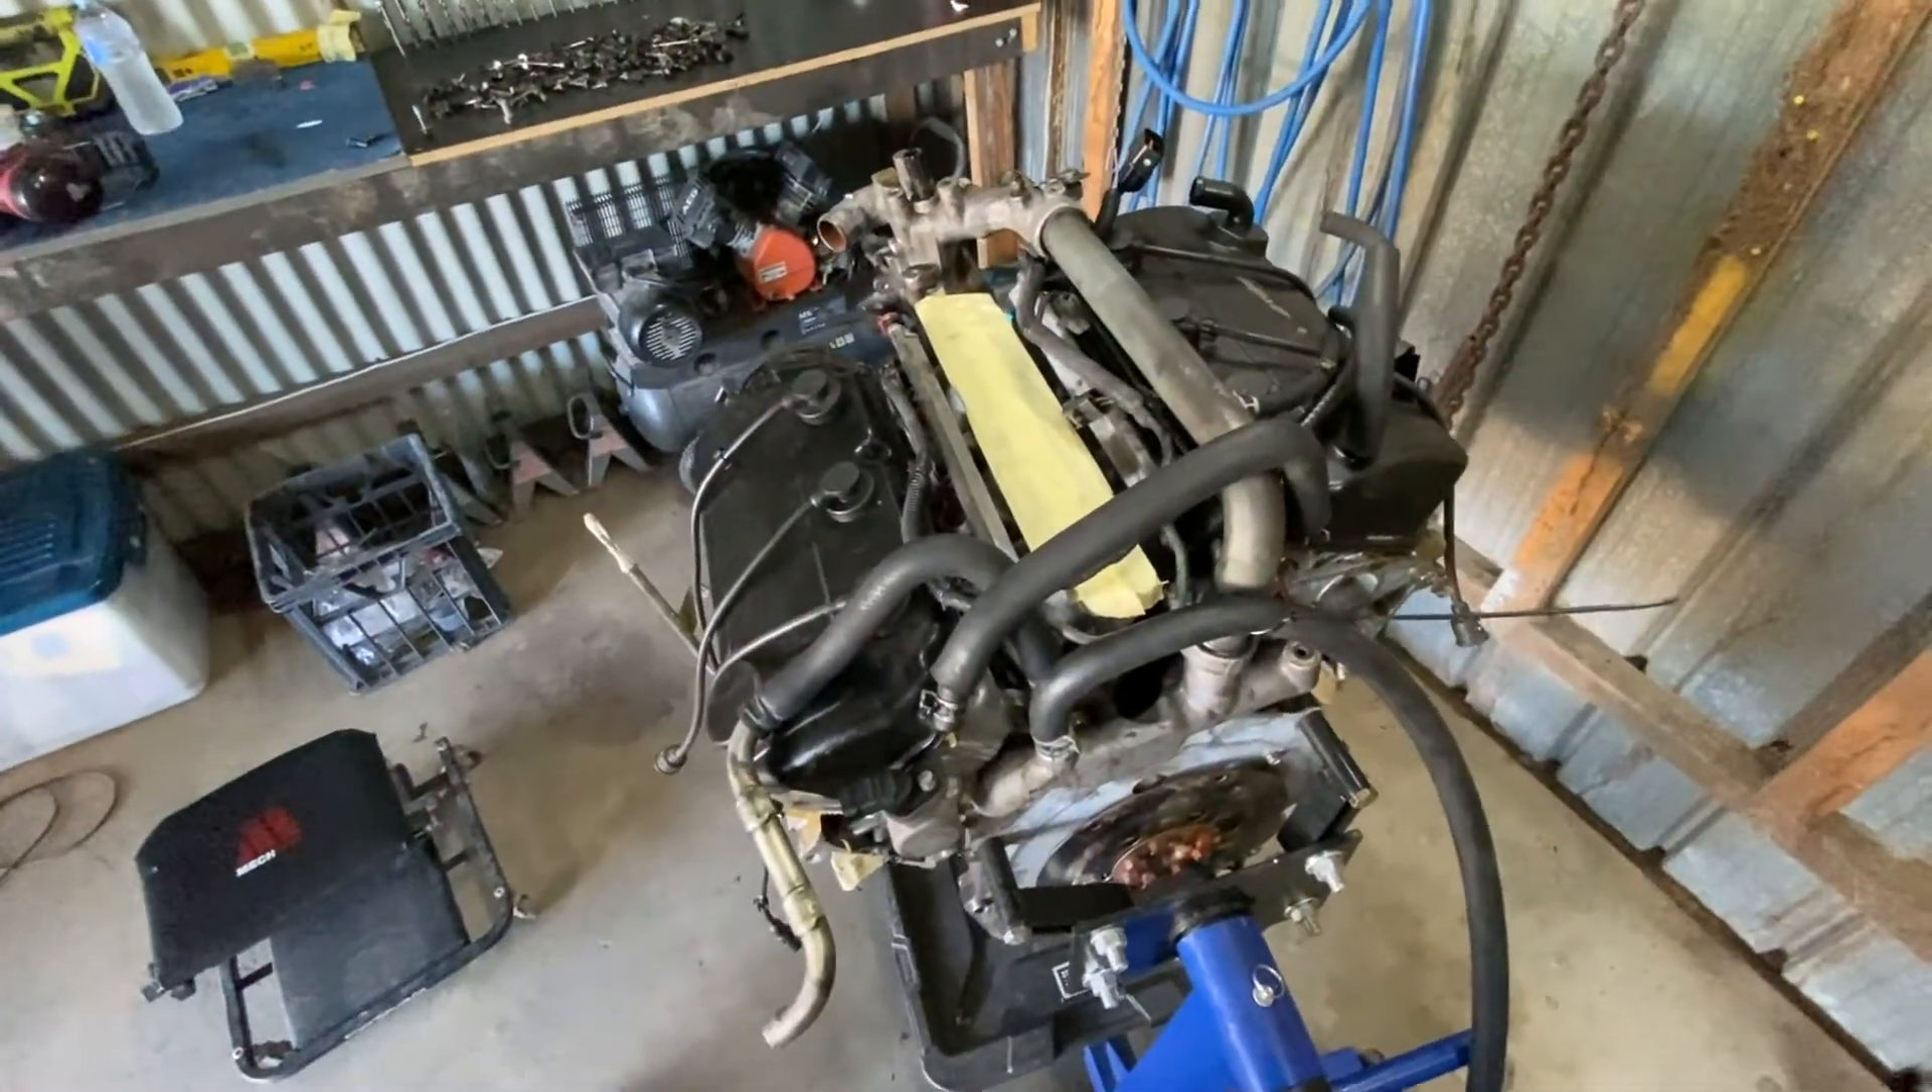We've got most of the upper engine back together.